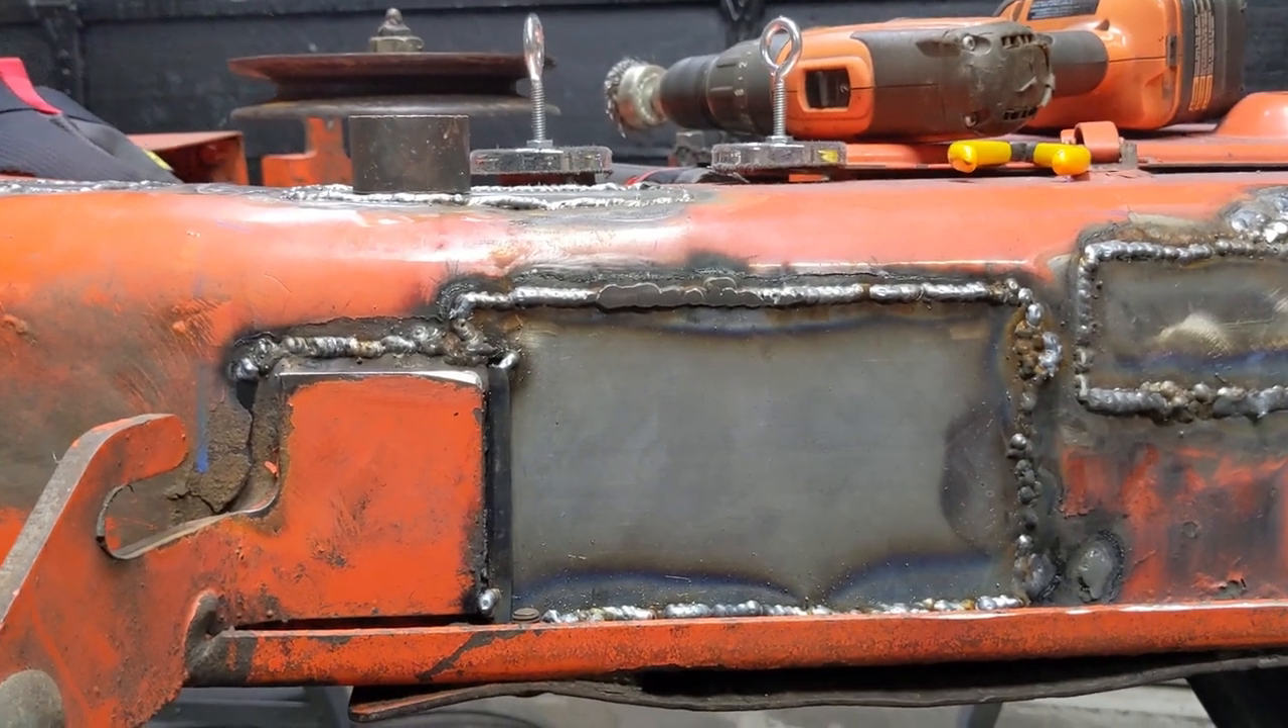All right so the plate is welded in.